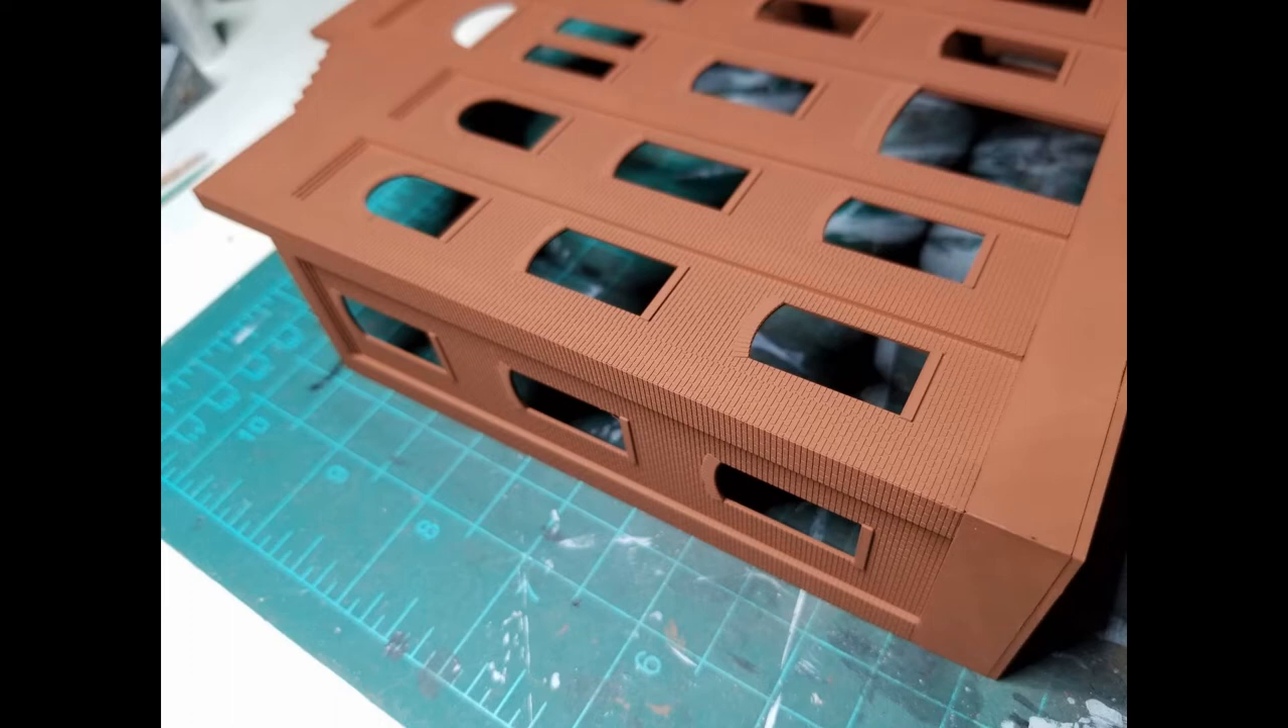And also looking at these pictures, you can see how good the joint fit is in the corners.